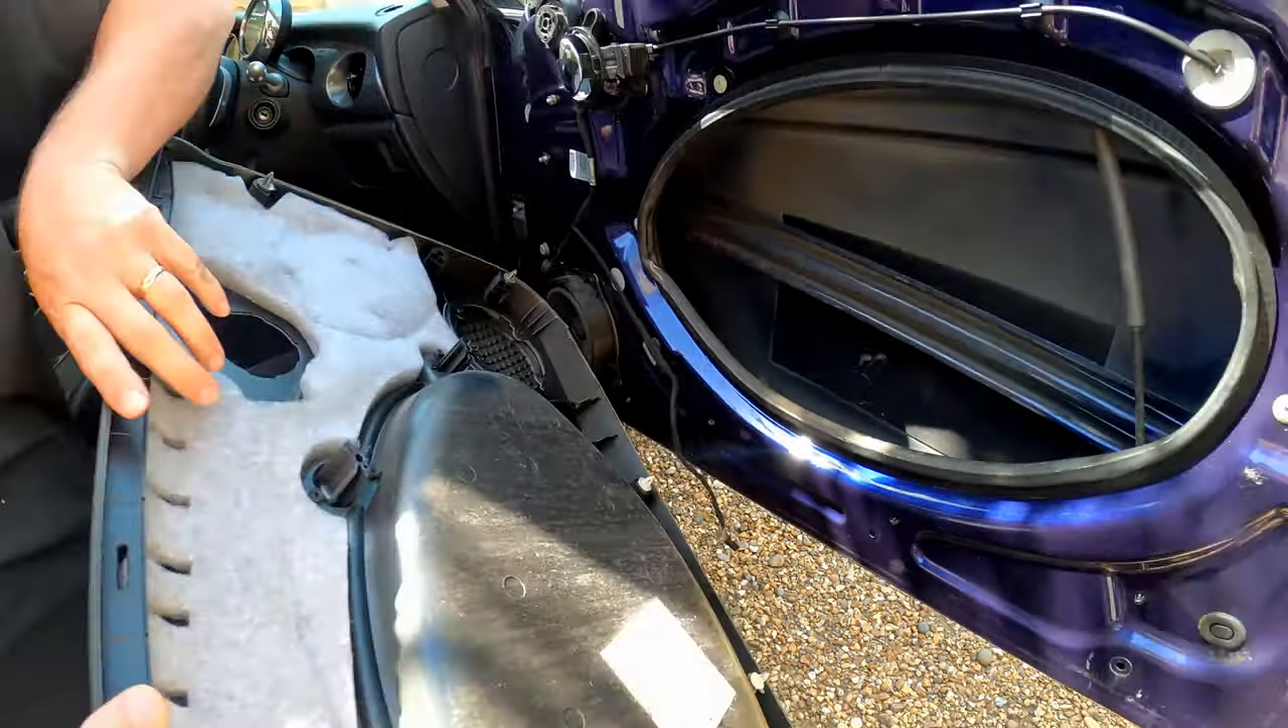So, and that is the door card released from the door.